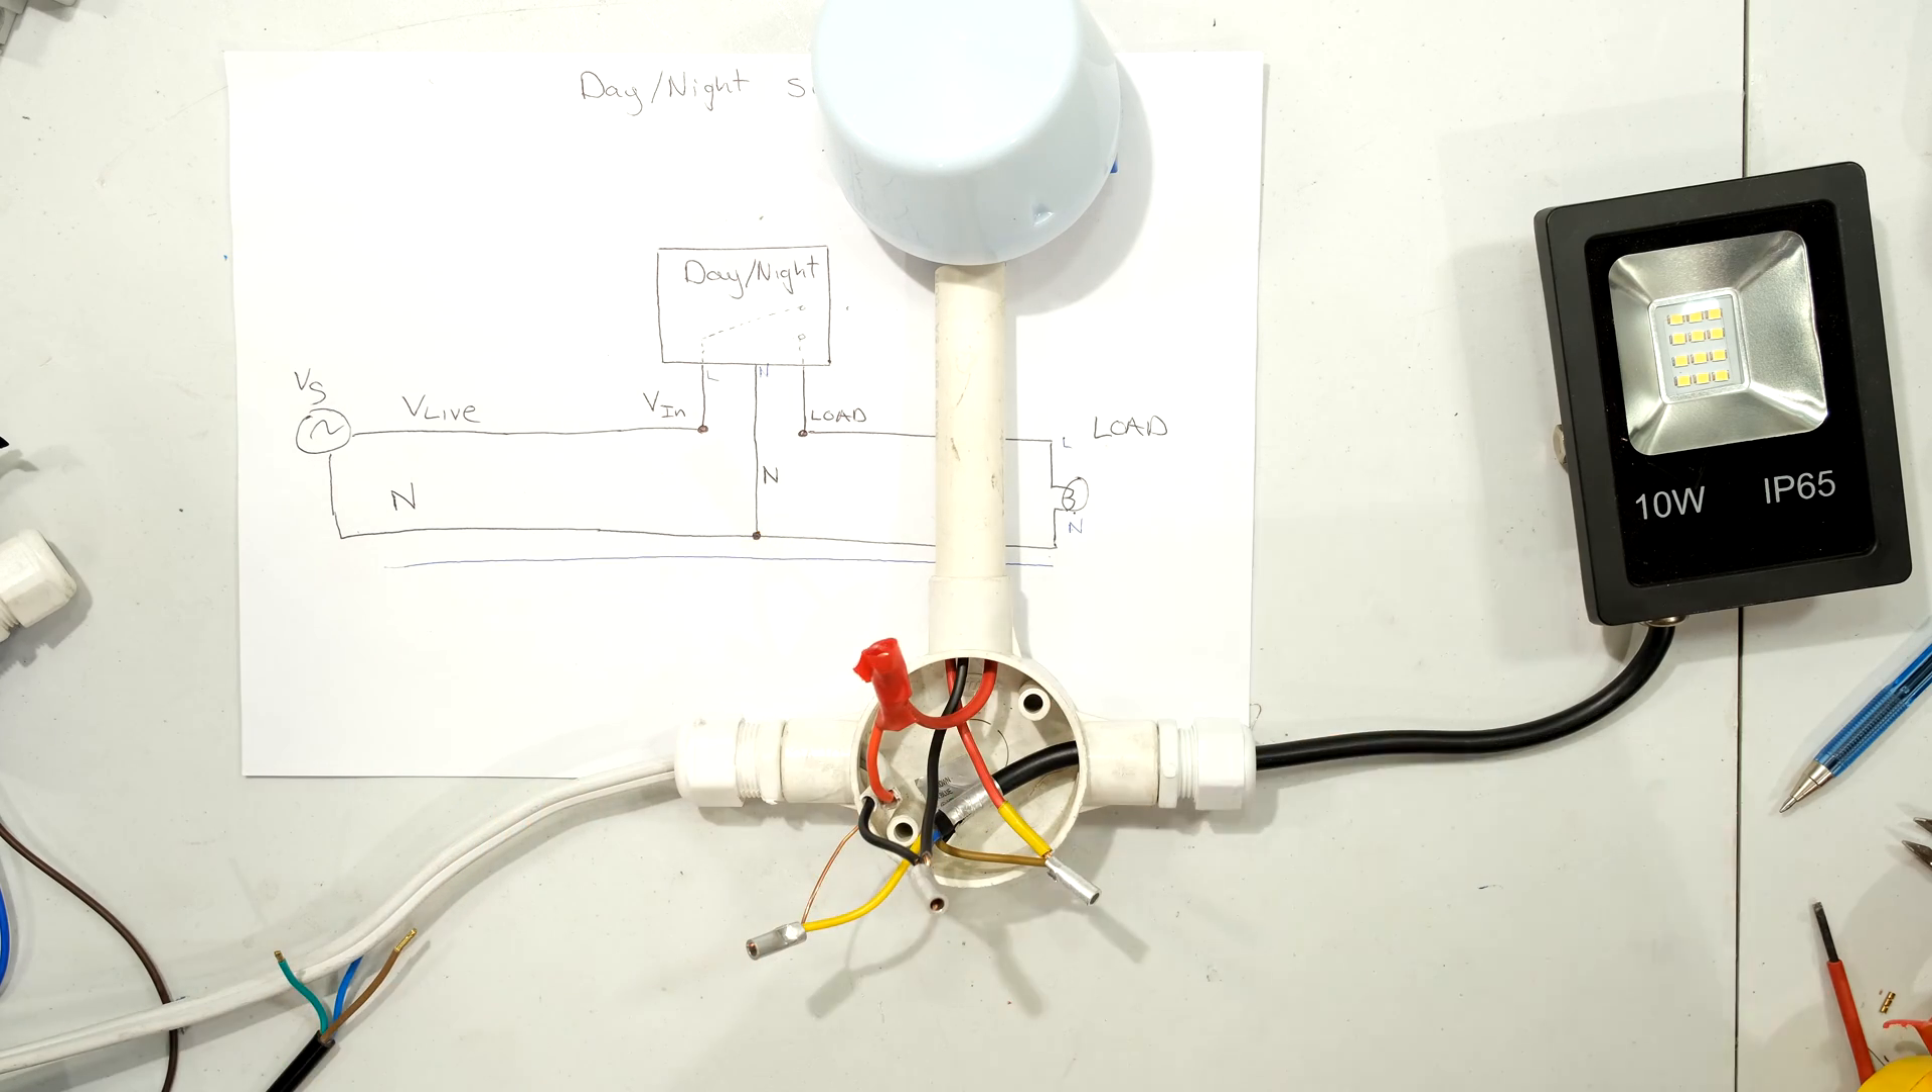I'm not going to close the lid as yet because just now I'm going to demonstrate how to add another light in parallel.